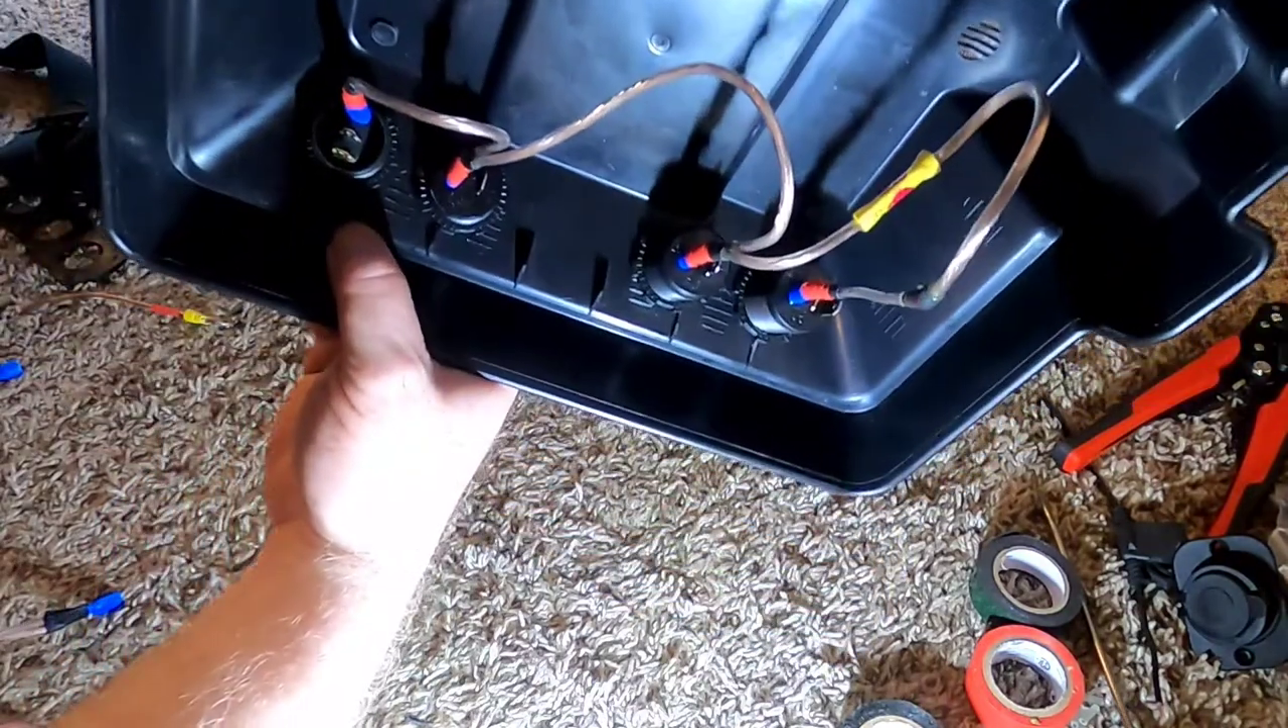All right so as you can see all the positives are just connected together.